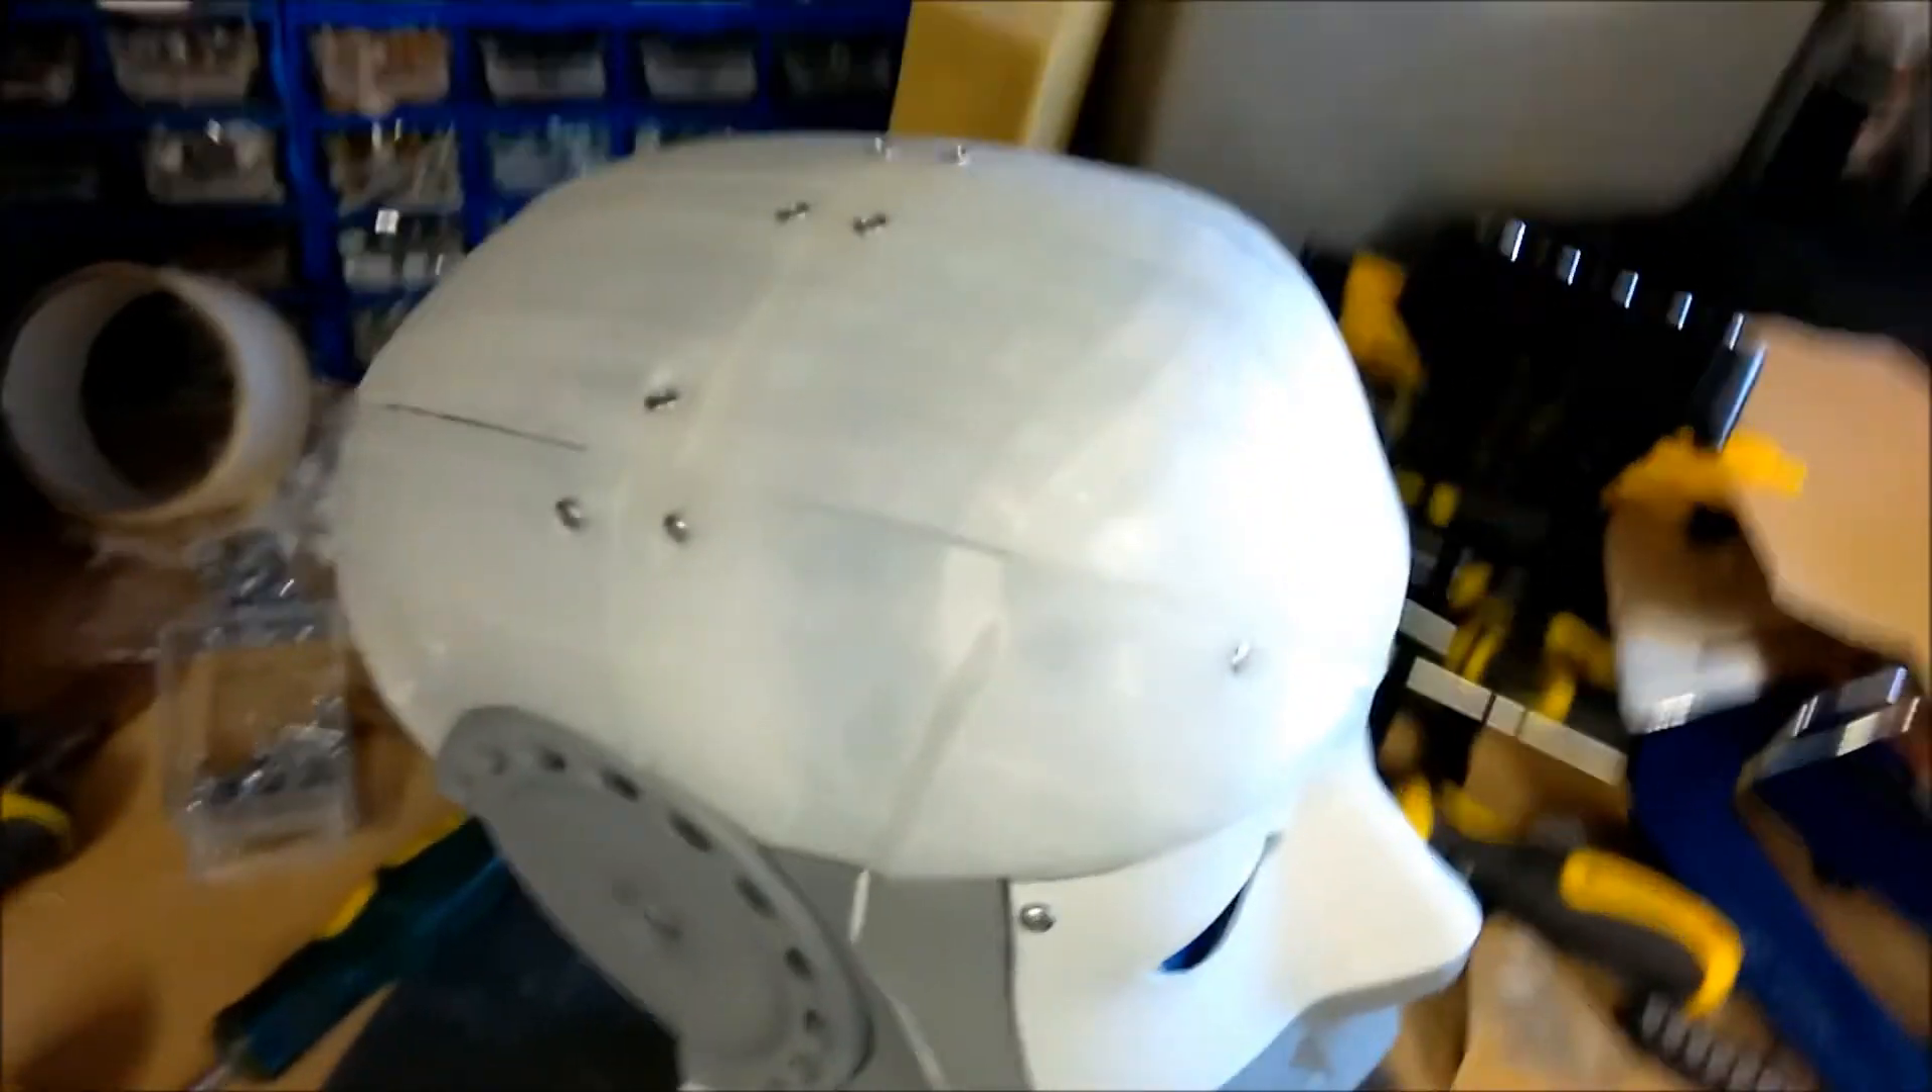Okay so I've got the top of the head back in place.